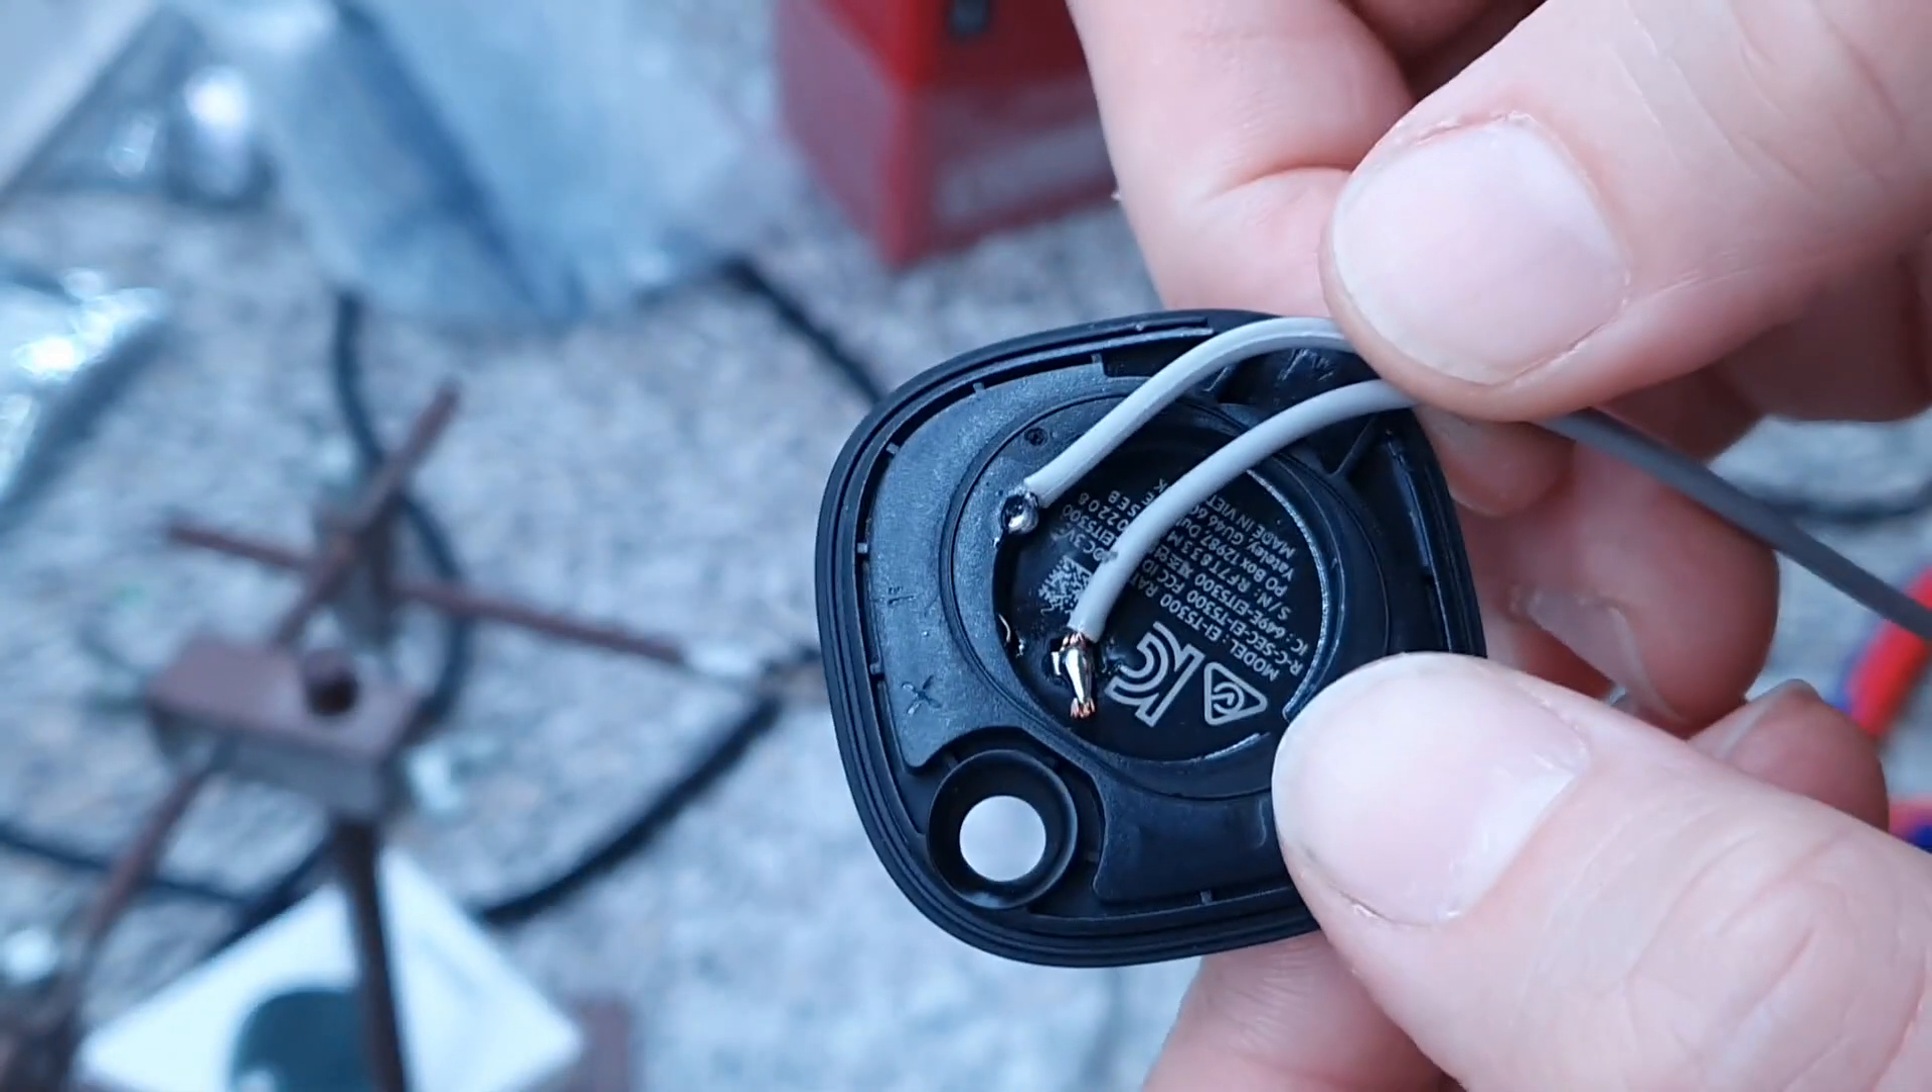Jetzt habe ich die zwei kontakte hier fest gelötet das untere ist minus also das da unten.